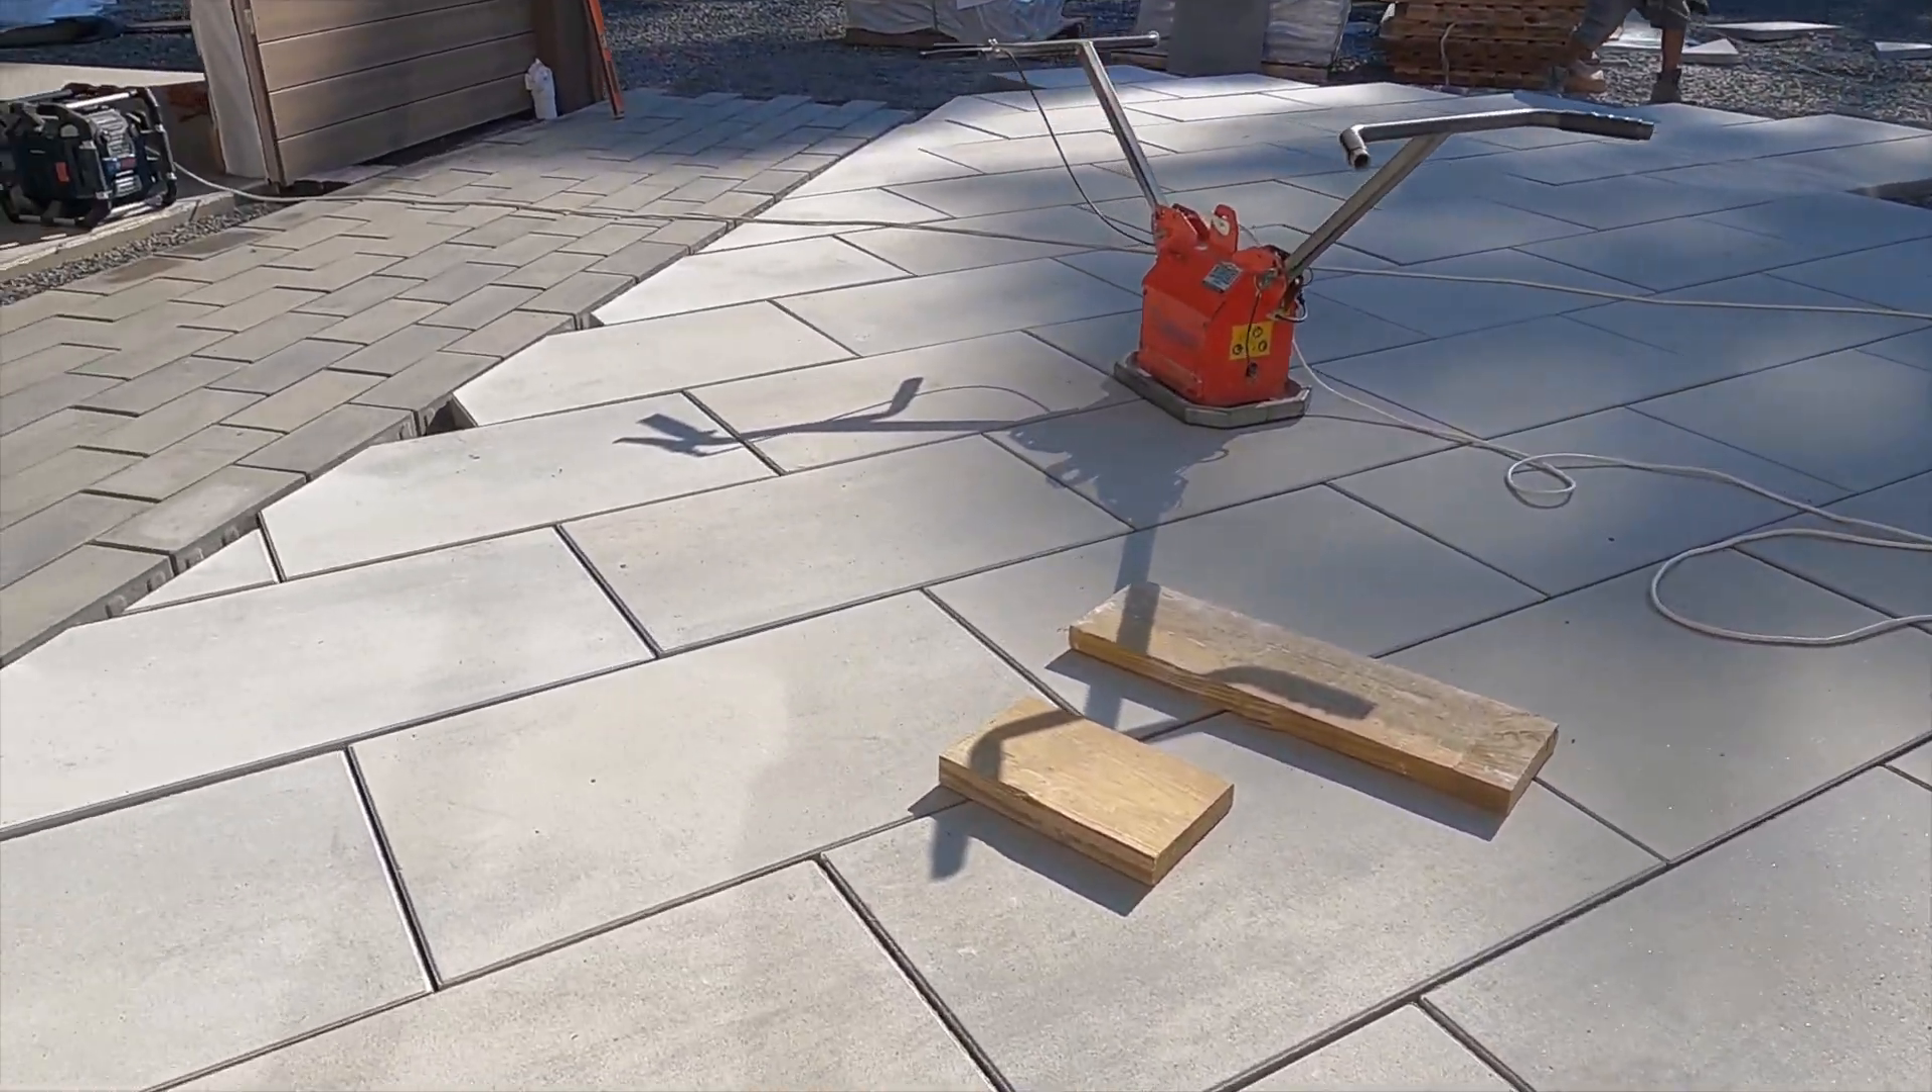We've got almost all of our field pavers here laid.